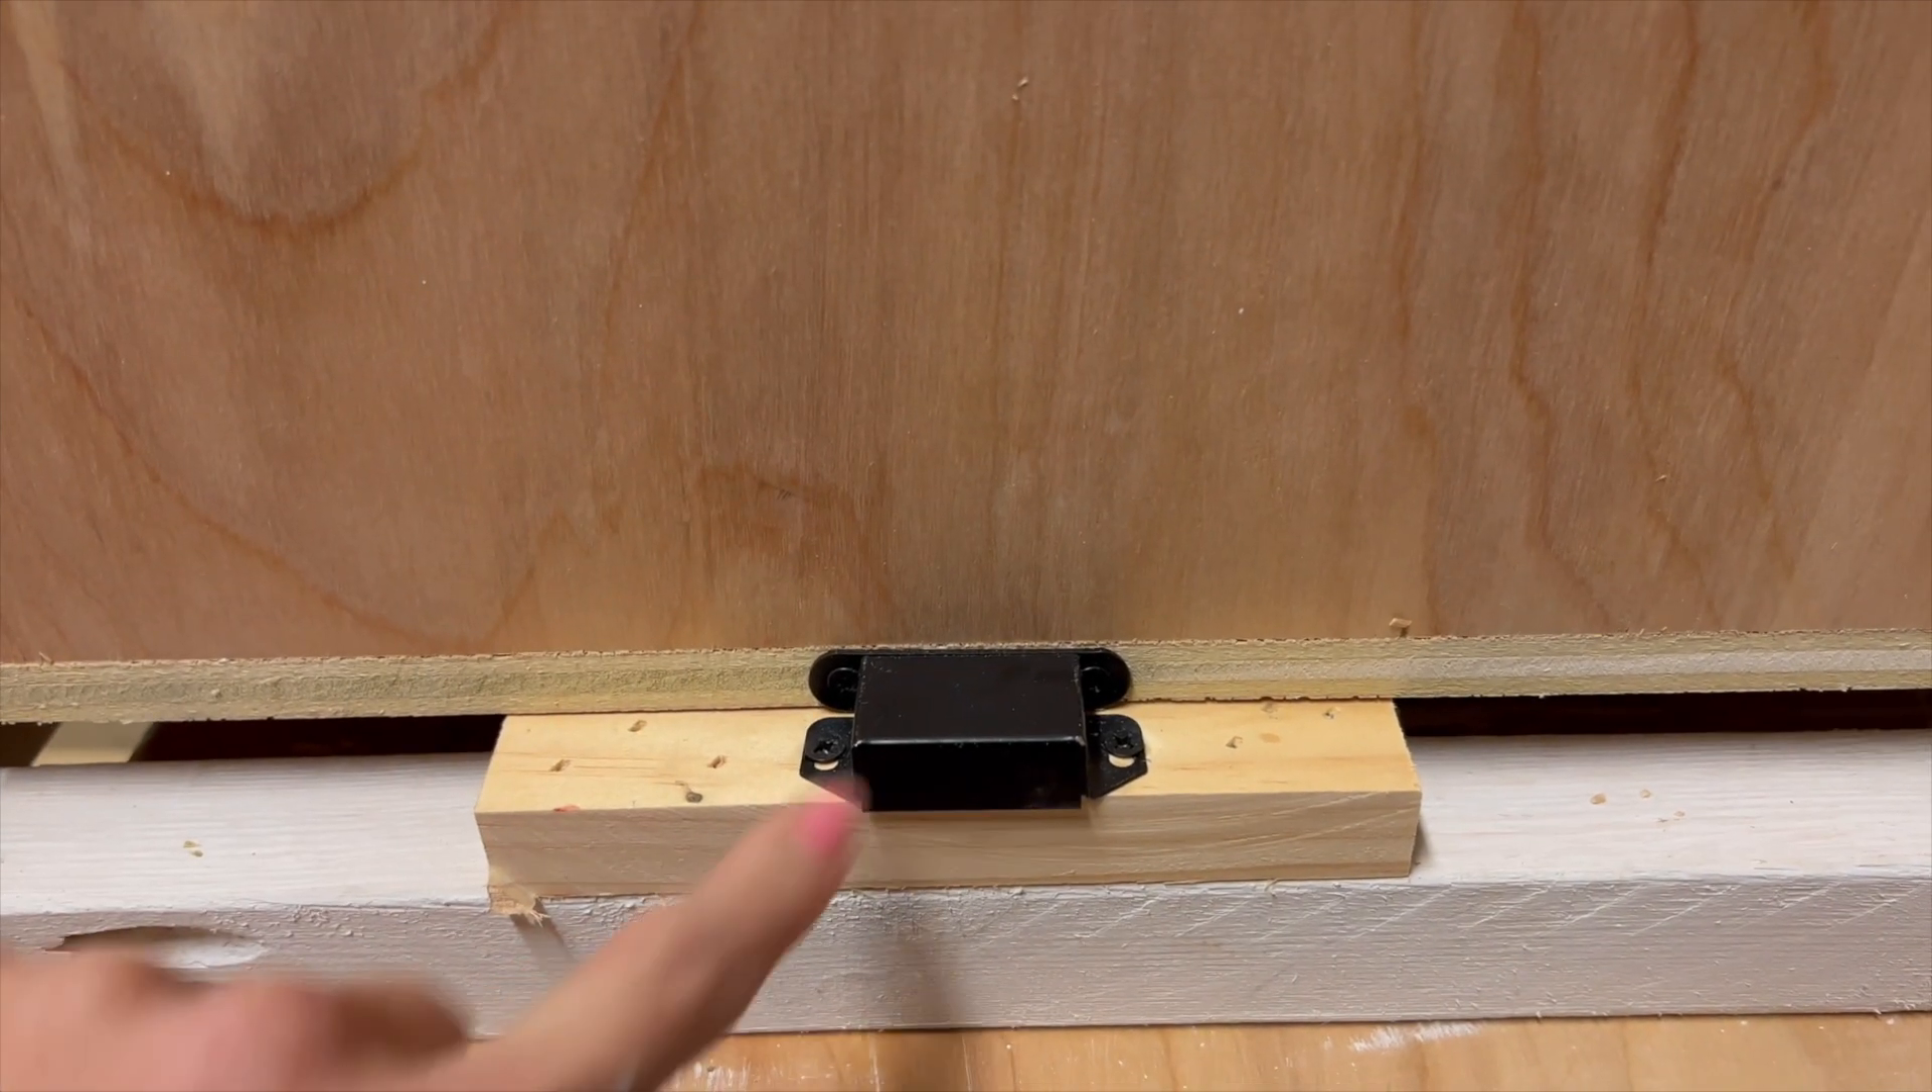As you can see, we had to add a piece of three quarter inch wood because we have this drawer raised slightly above three quarters of an inch. So we needed that magnet to be level with the drawer. So we got that nailed into the structure of the couch and then our magnetic latches all latched in.